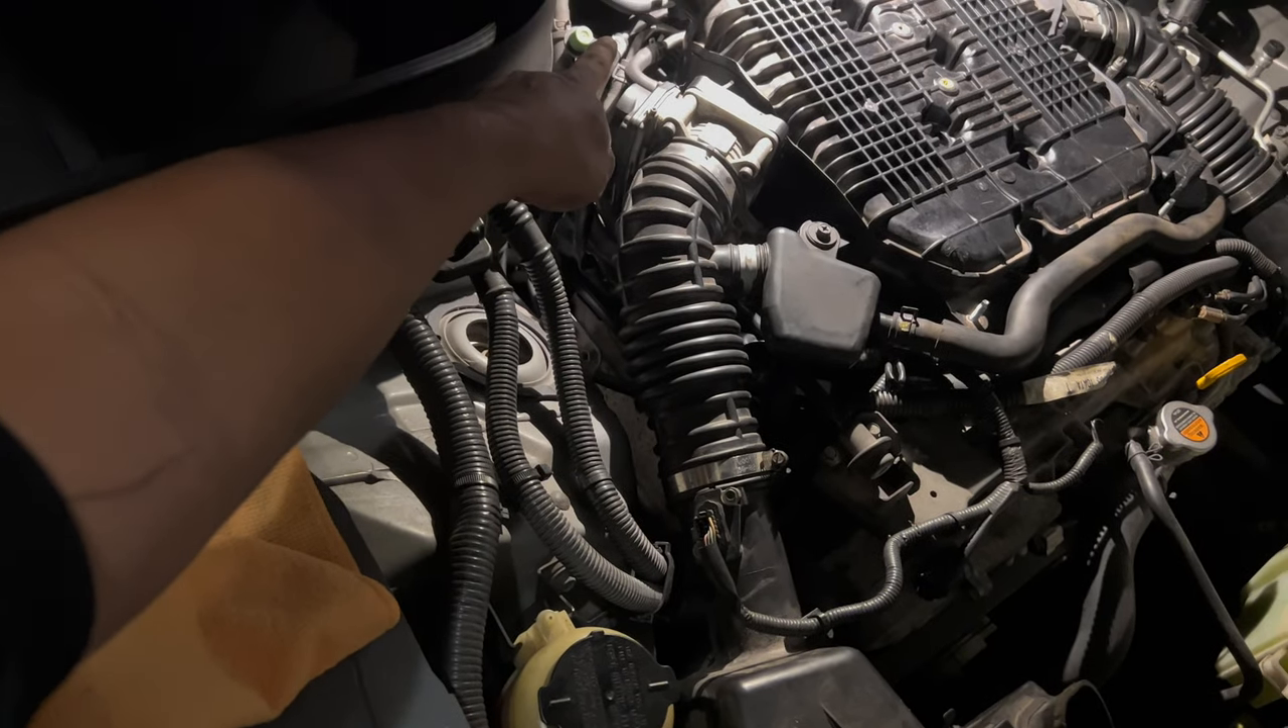So we finally put back the intake manifold. We connected the intake hoses as well as the other hoses that connect the intakes together.